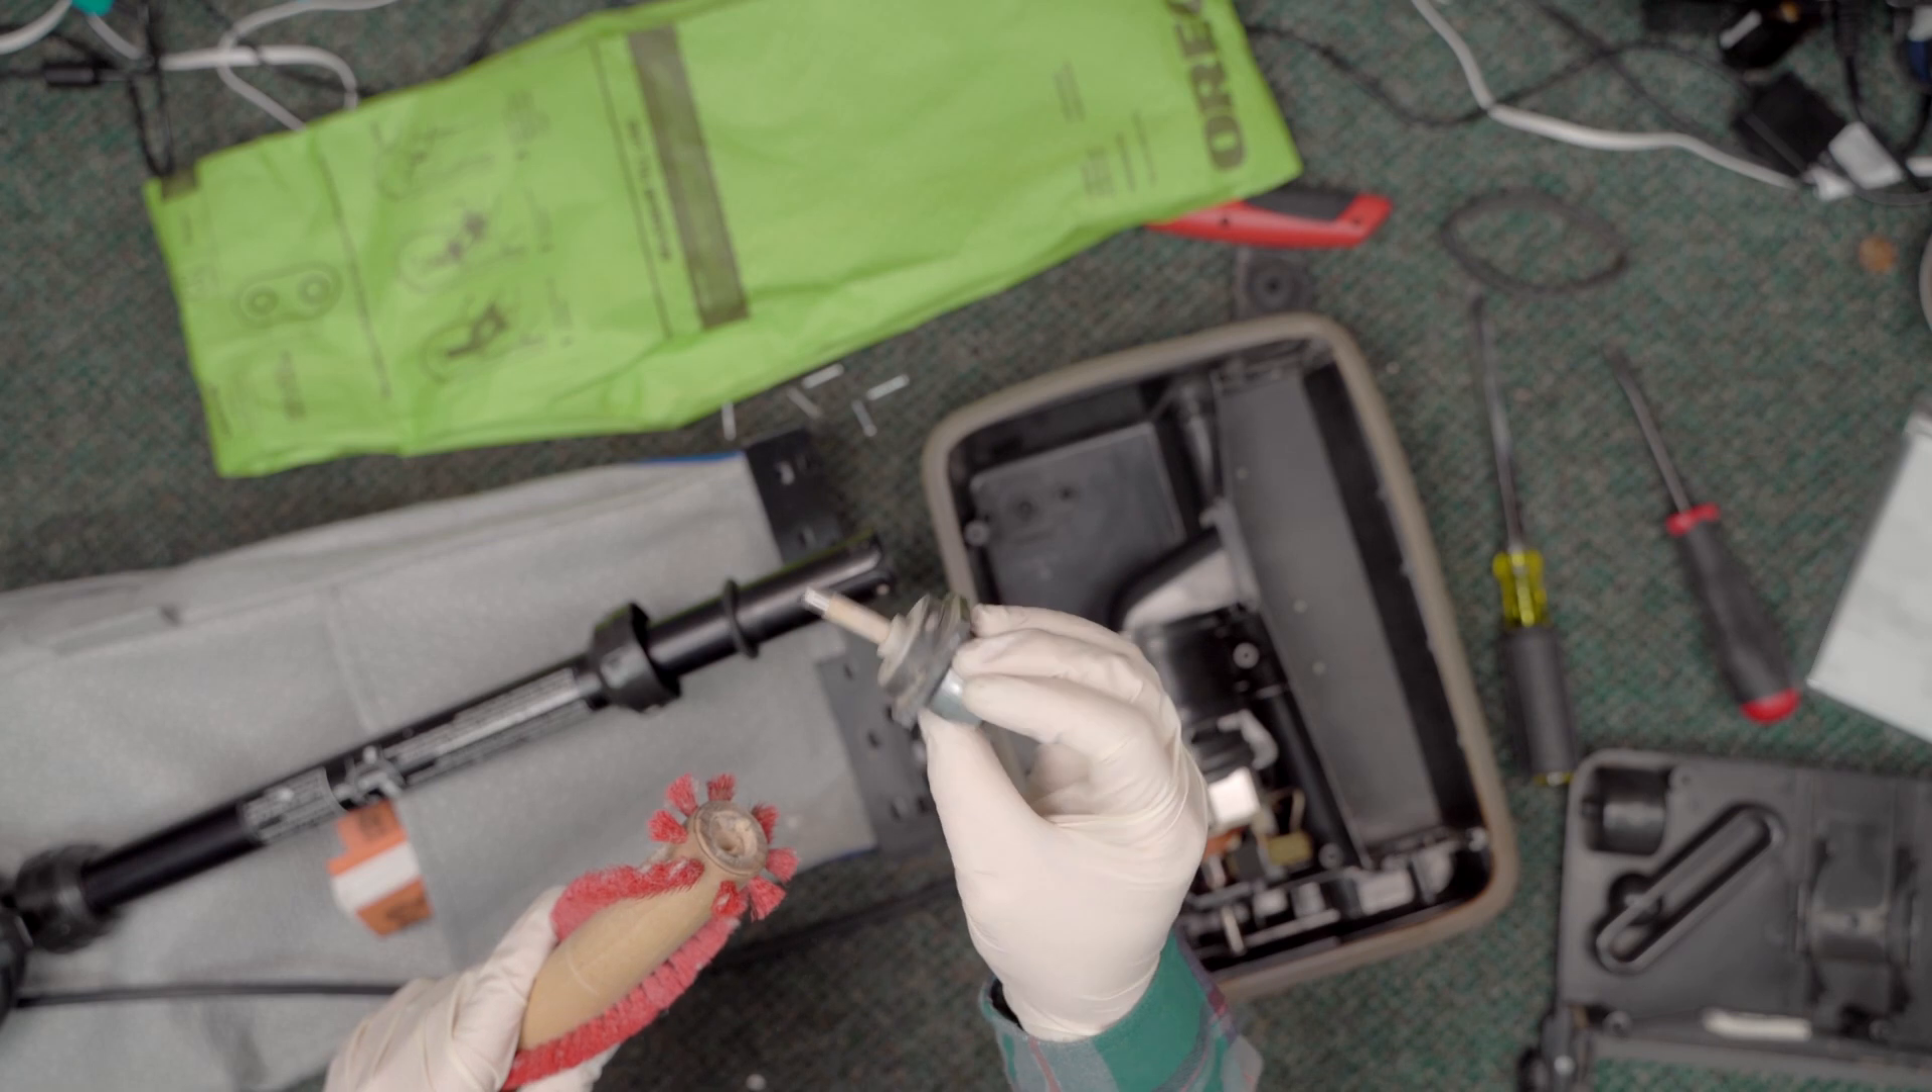This is the dowel that is supposed to be driven down inside the brush roll and that just popped out not supposed to do that.